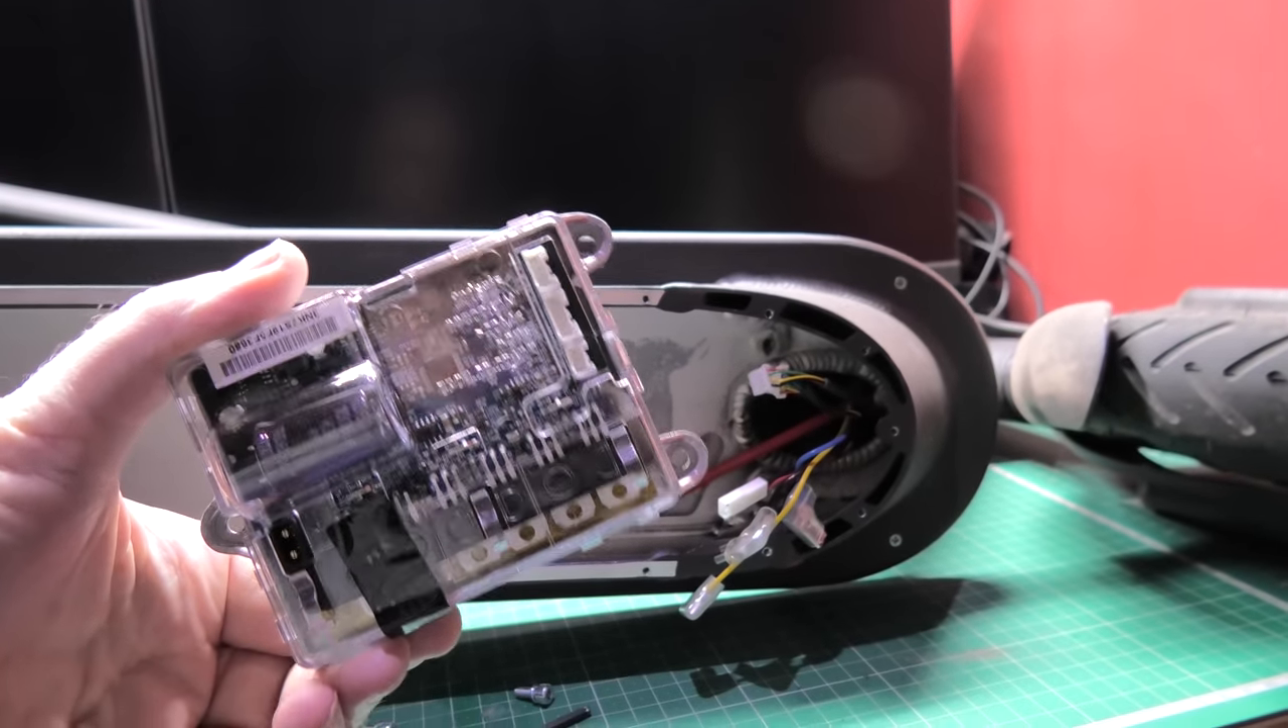I've just taken this speed controller out.